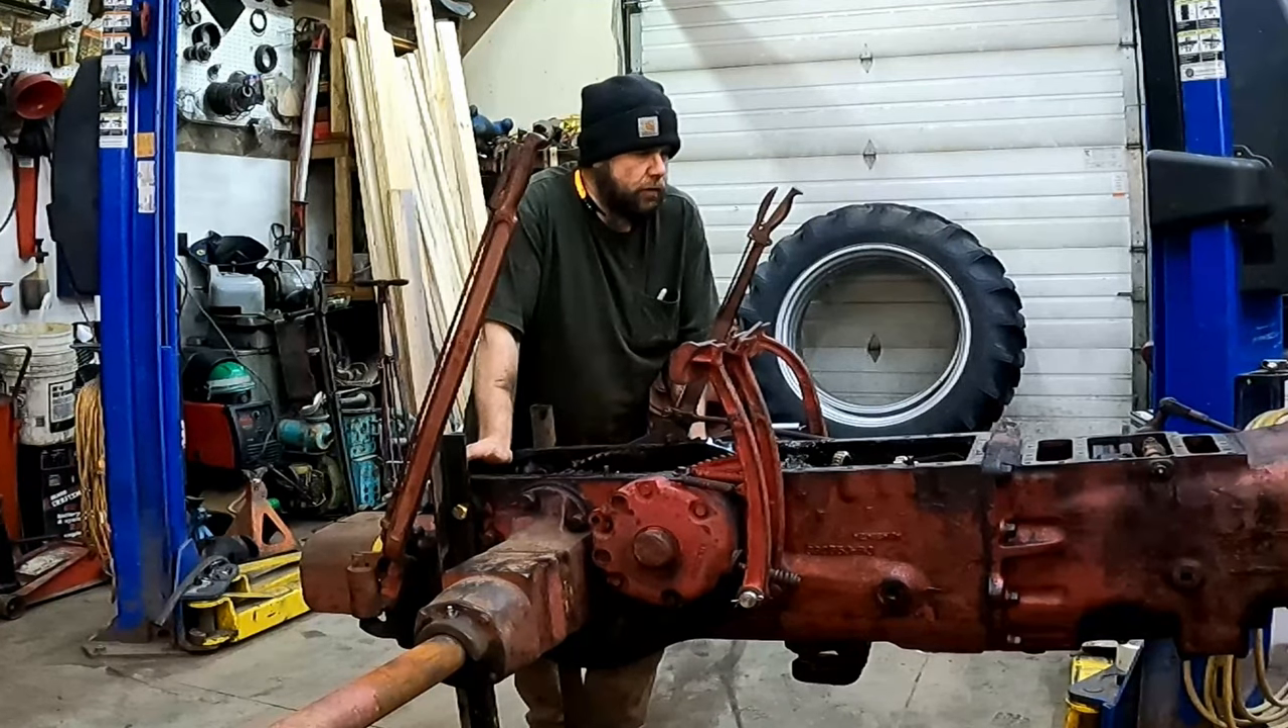Well as you can see we got the Farmall 300 tore down quite a ways.